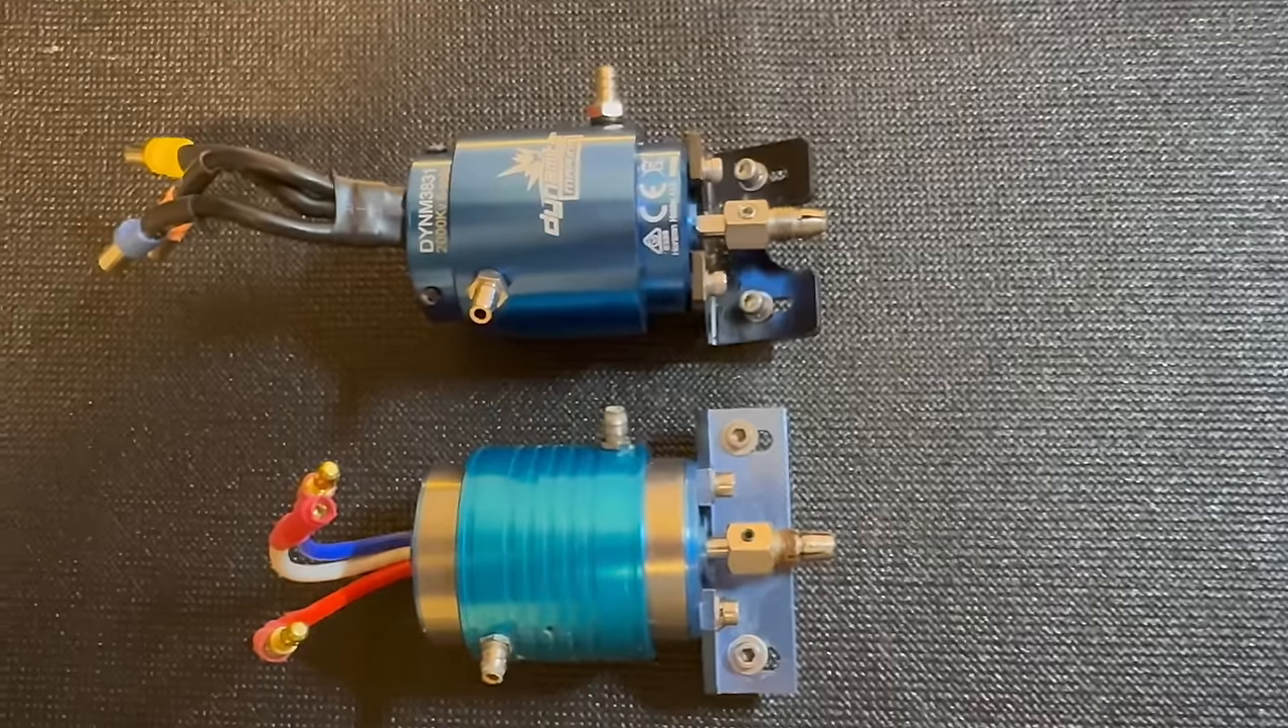Okay so we got both motors out.